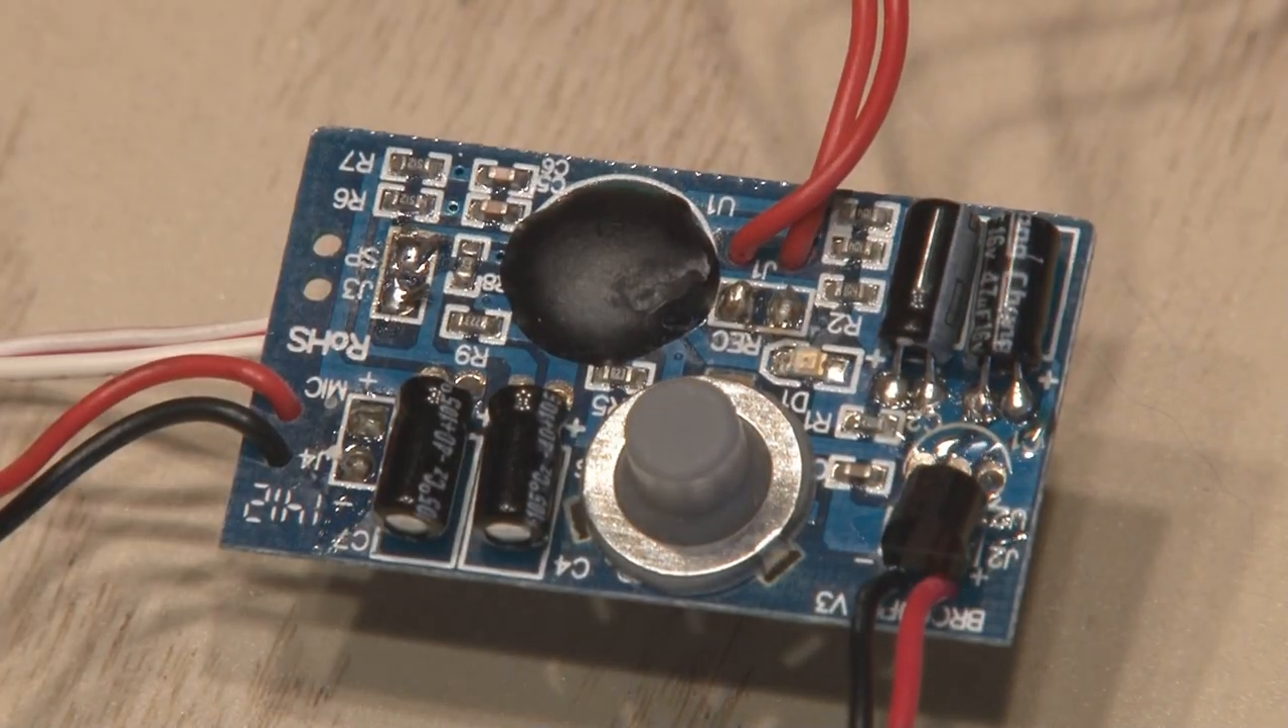Now, the playback button is mounted directly to the circuit board, and that also has to come off.